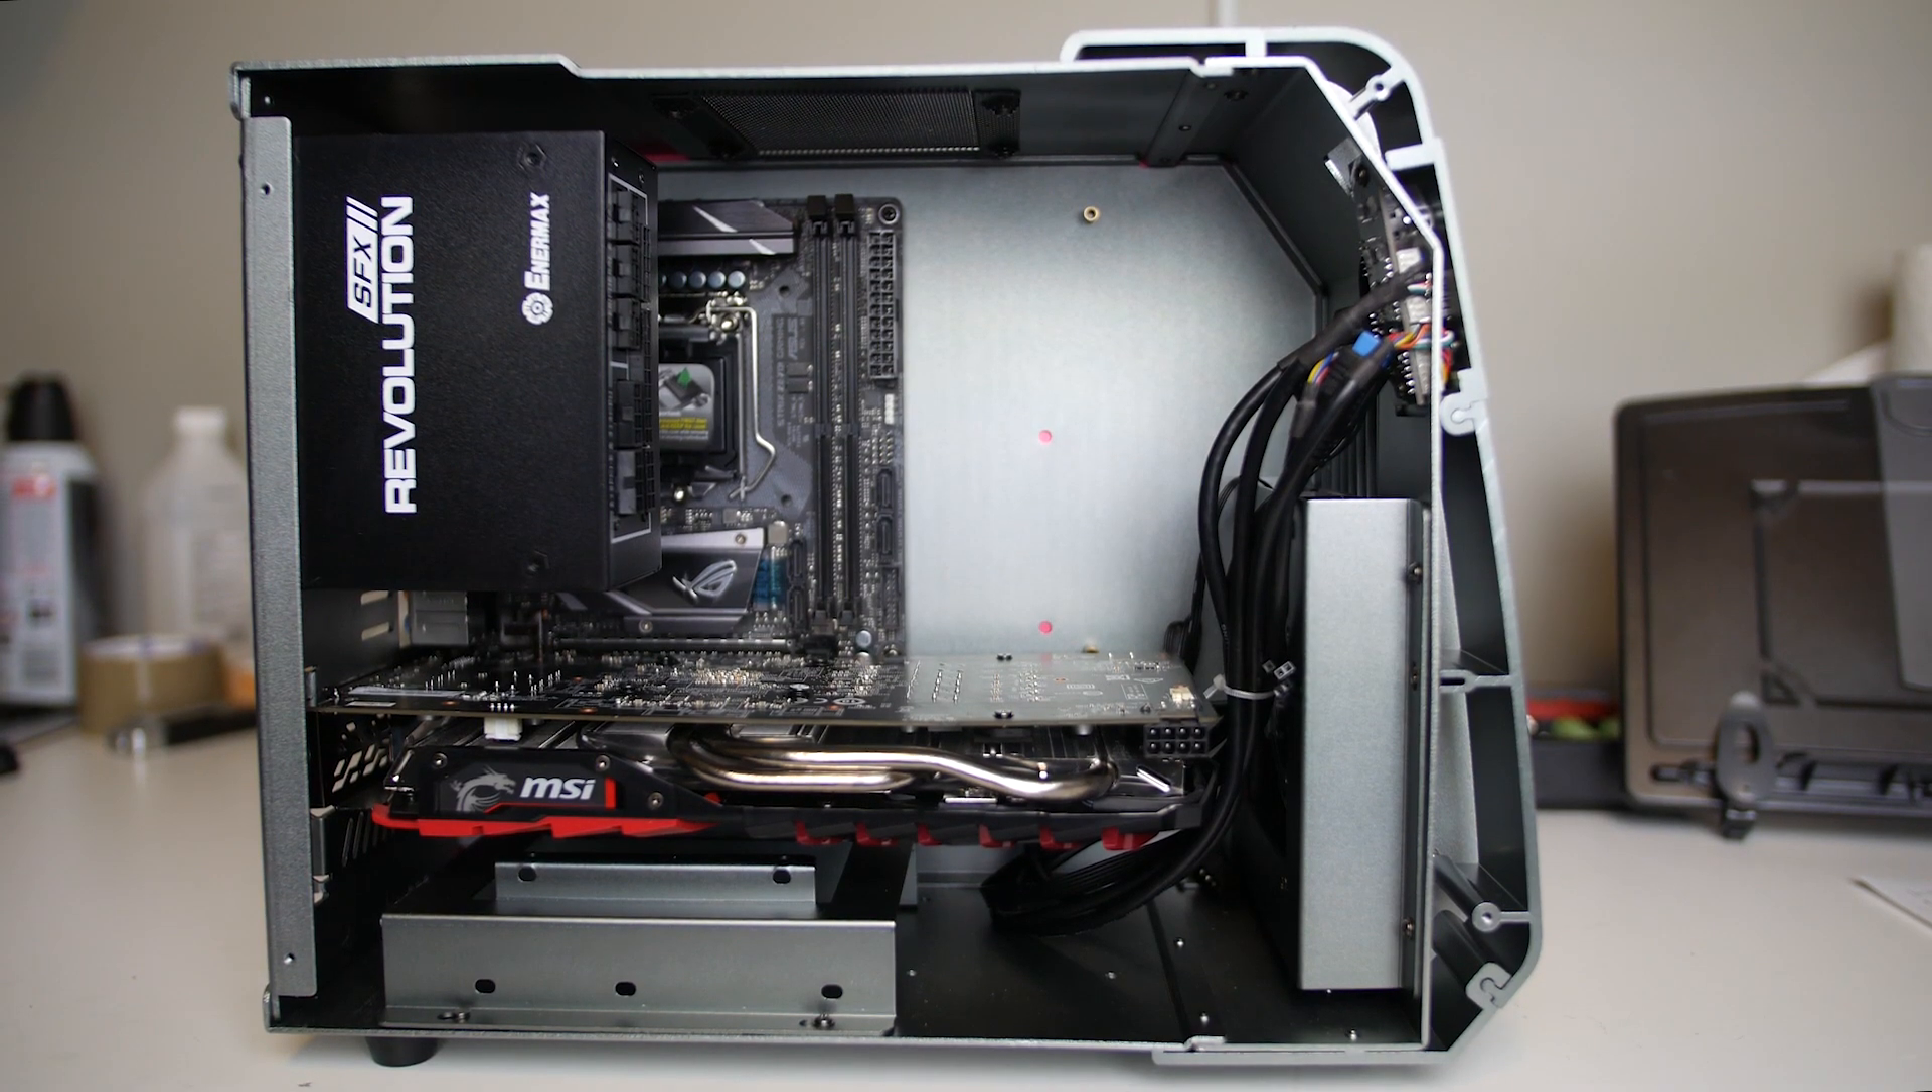As you can see that although there is a portion of the back wall that is unused, don't forget that there are no cables yet running from the power supply.